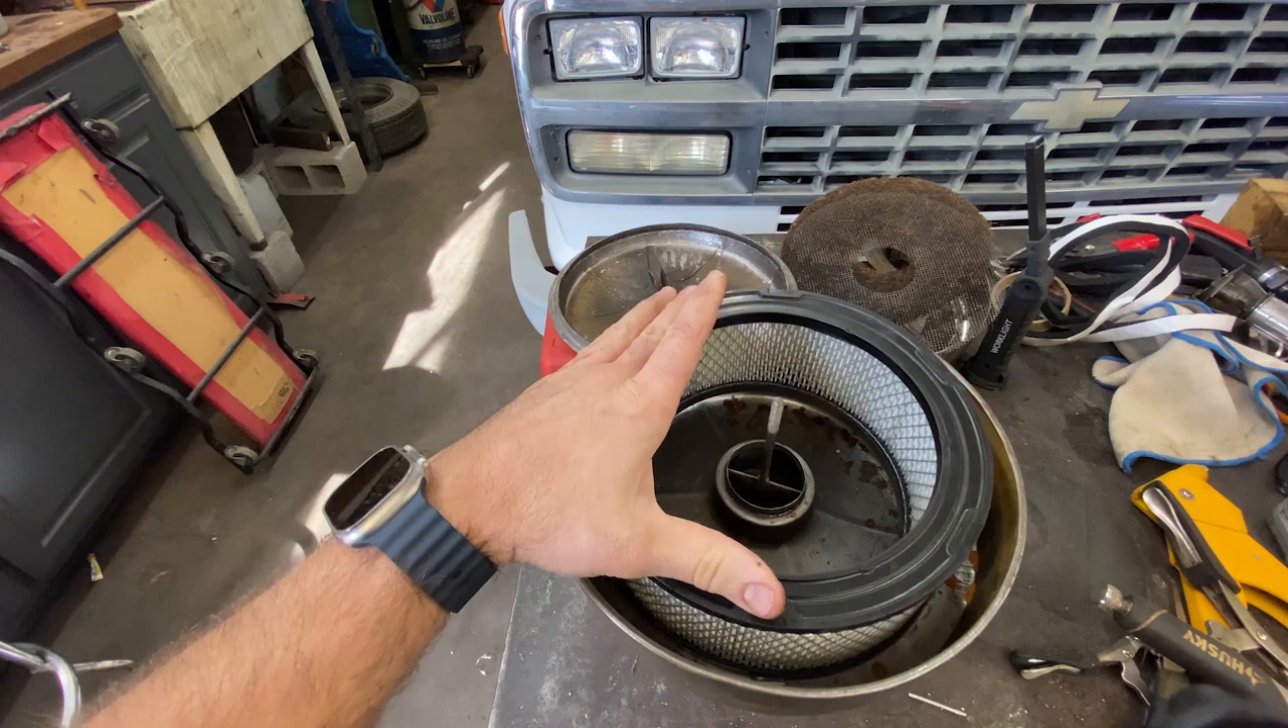So, what I ended up doing after trial and error was I took the base and I've got my 8 .5-inch filter, which seats pretty perfectly.